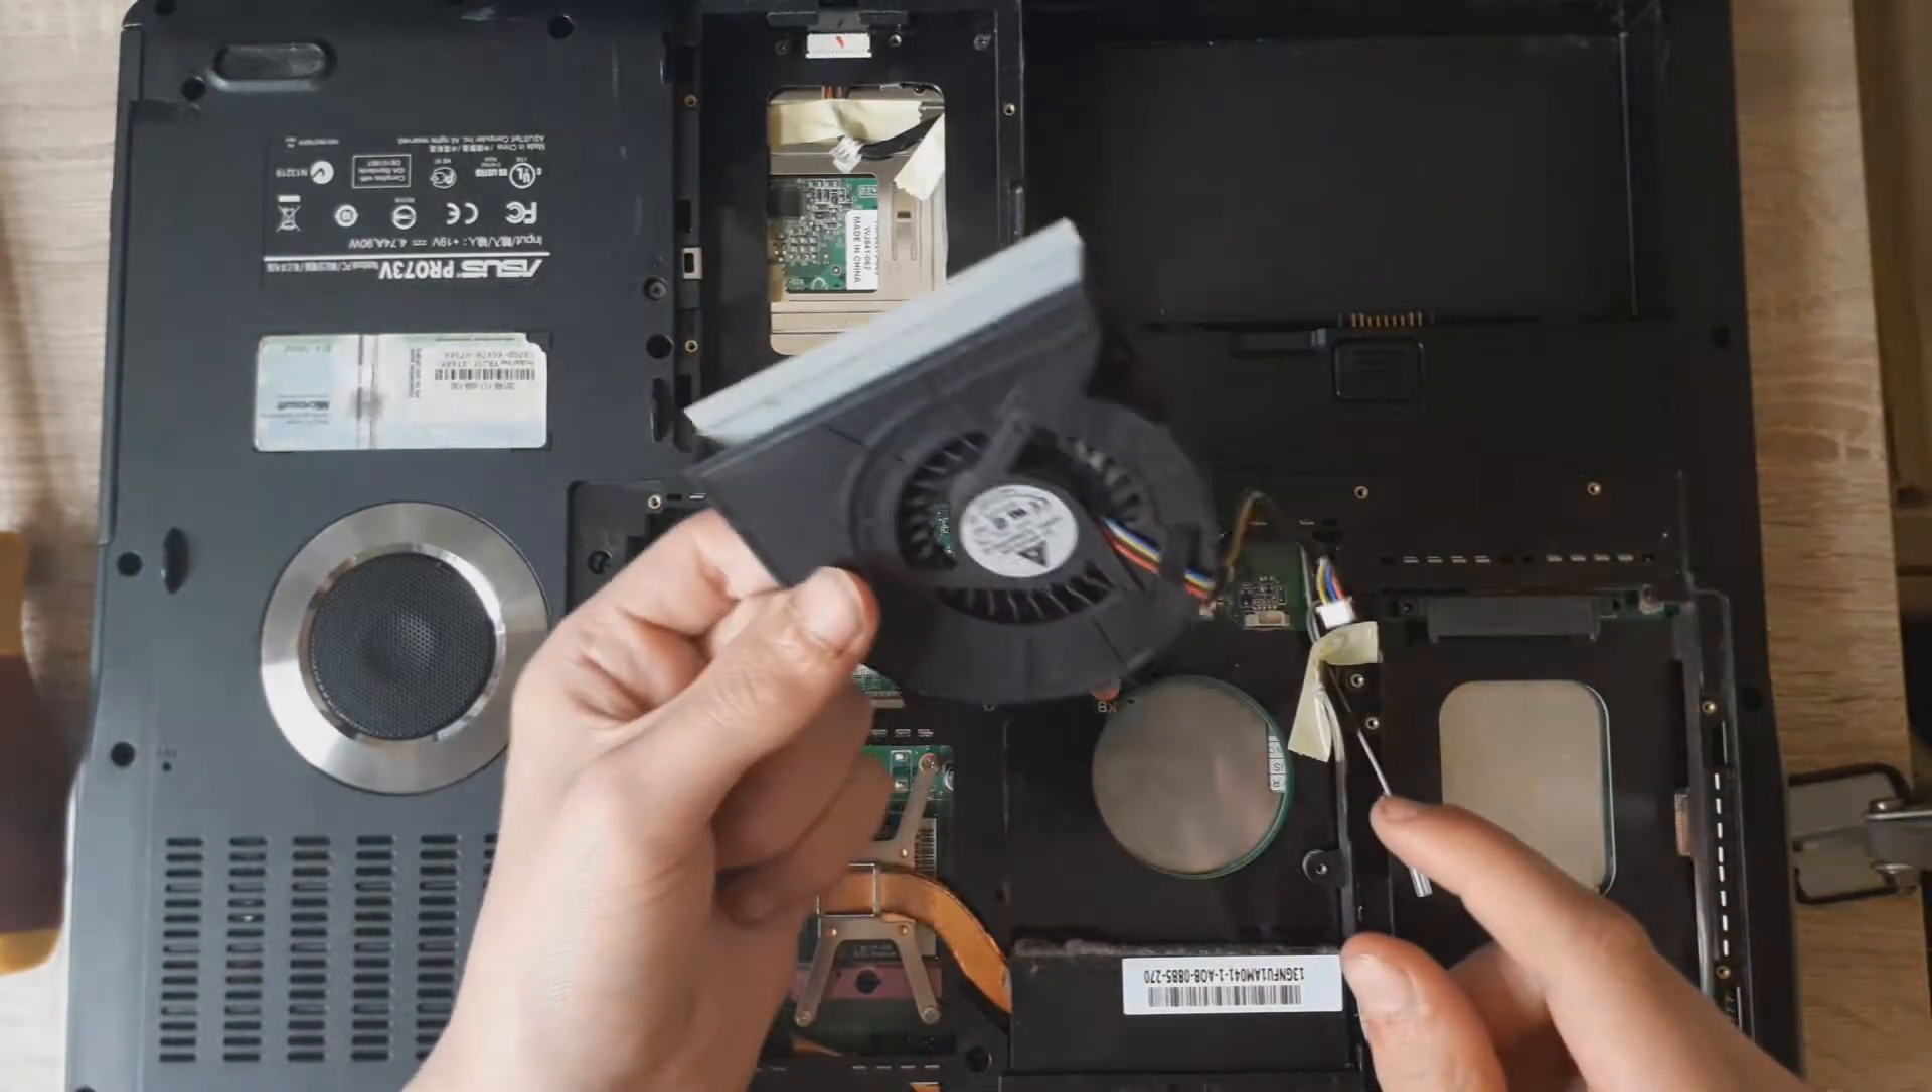Alright make sure to remove the connector right here and the heat sink fan is out.